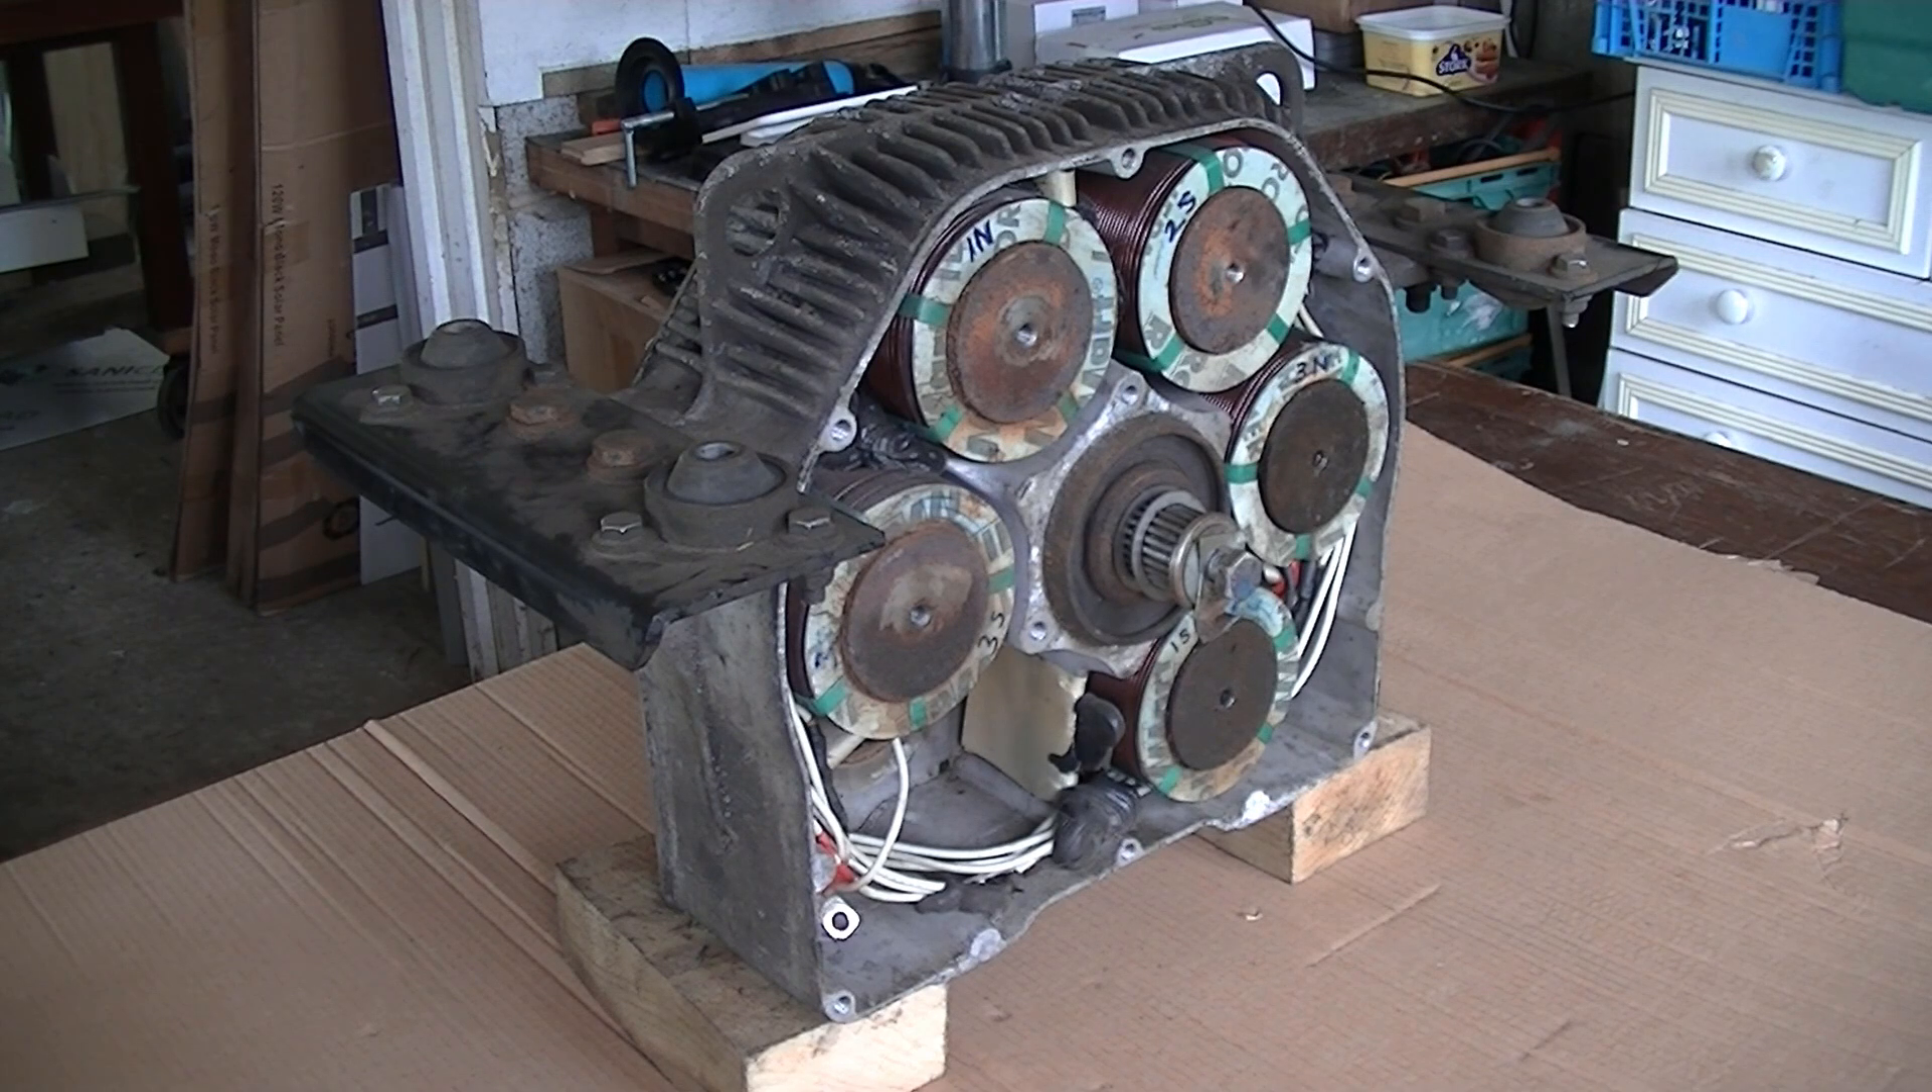A couple of days later and I've removed the retarder from the van.